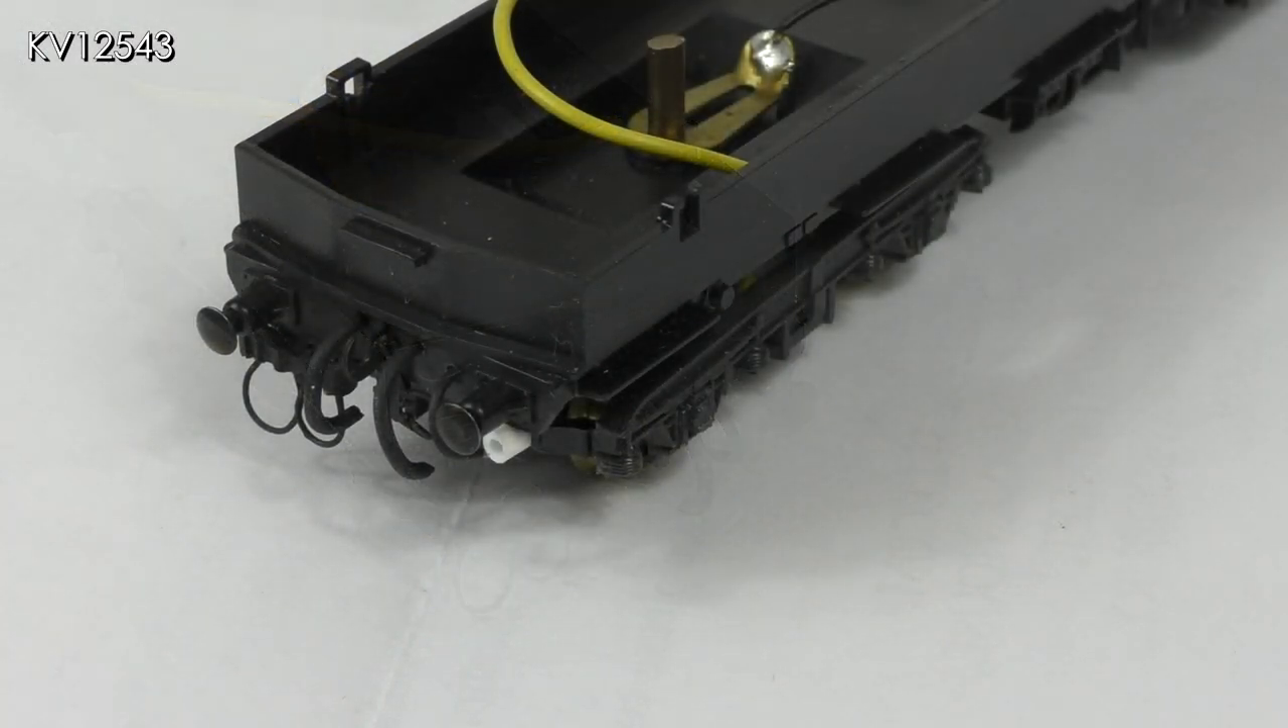Most of the pipes, sockets and cables have now been painted black and glued in the appropriate places on the buffer beams.